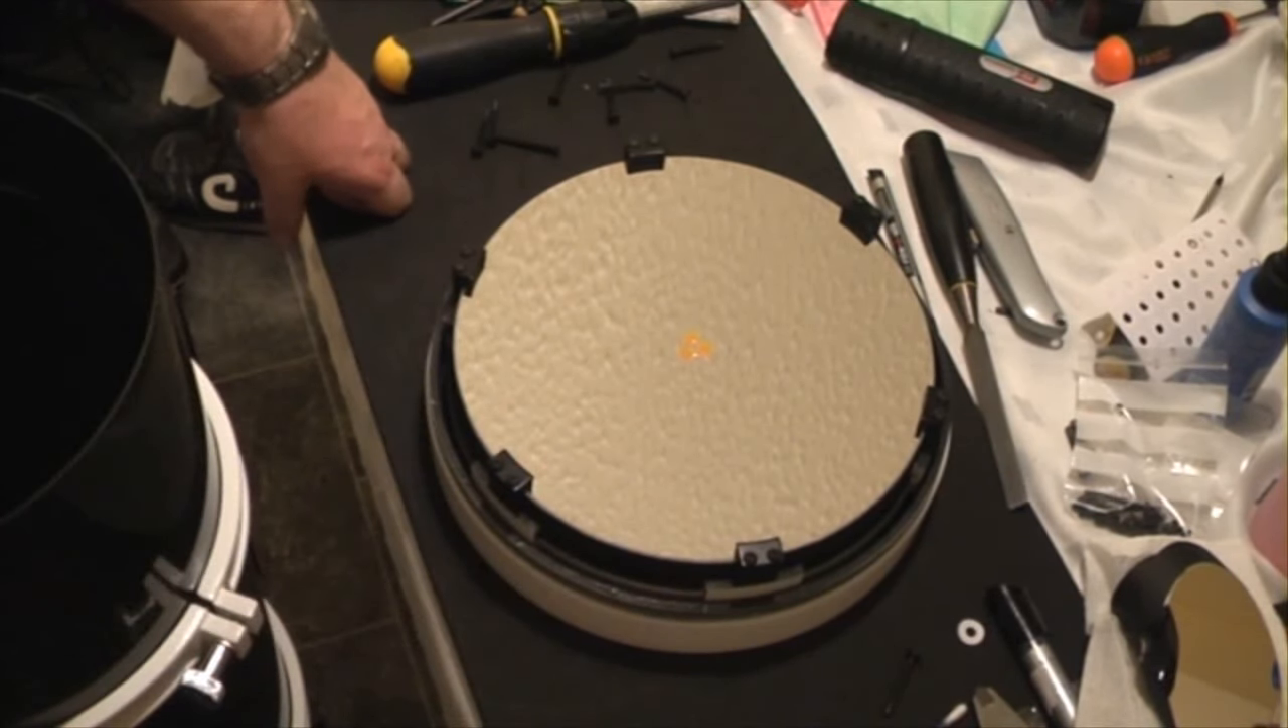I've now got all the mirror clips back in.